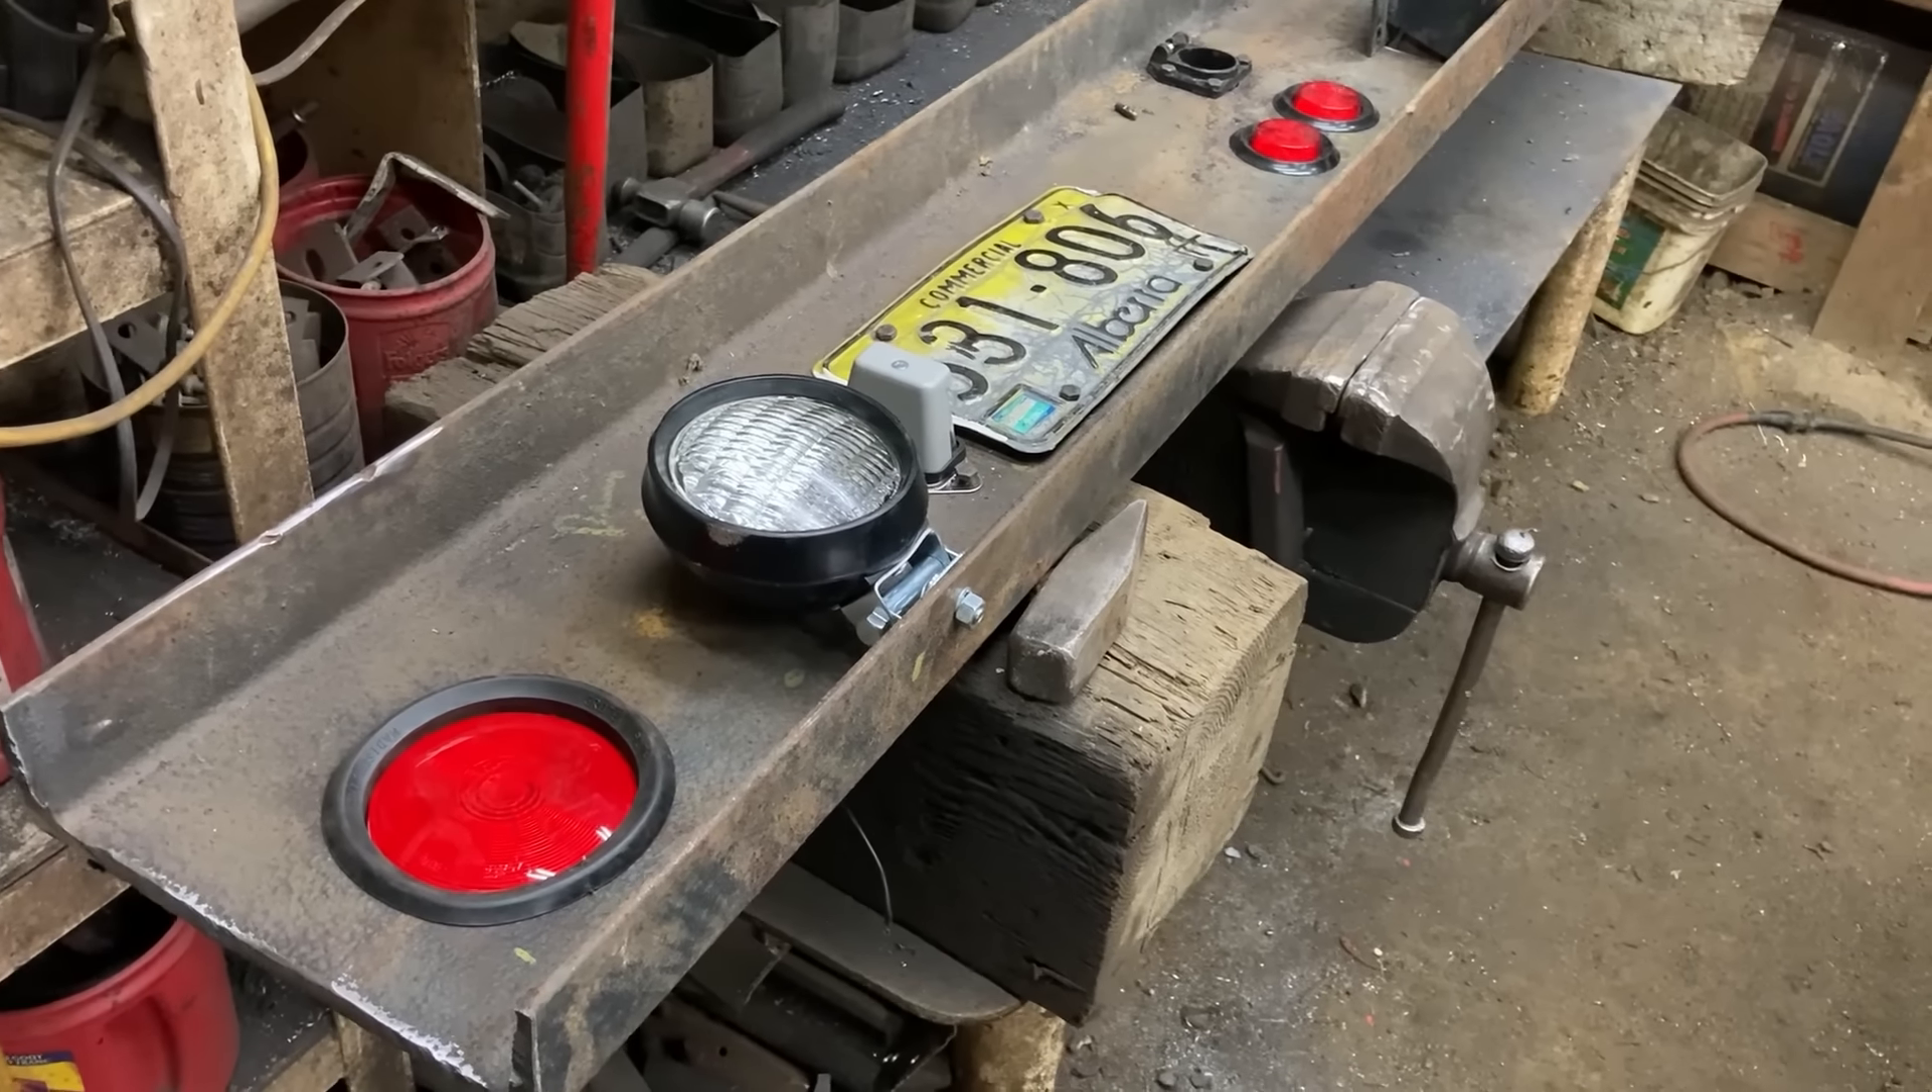All right so I got the 38 GMC service bumper service box bumper assembled.